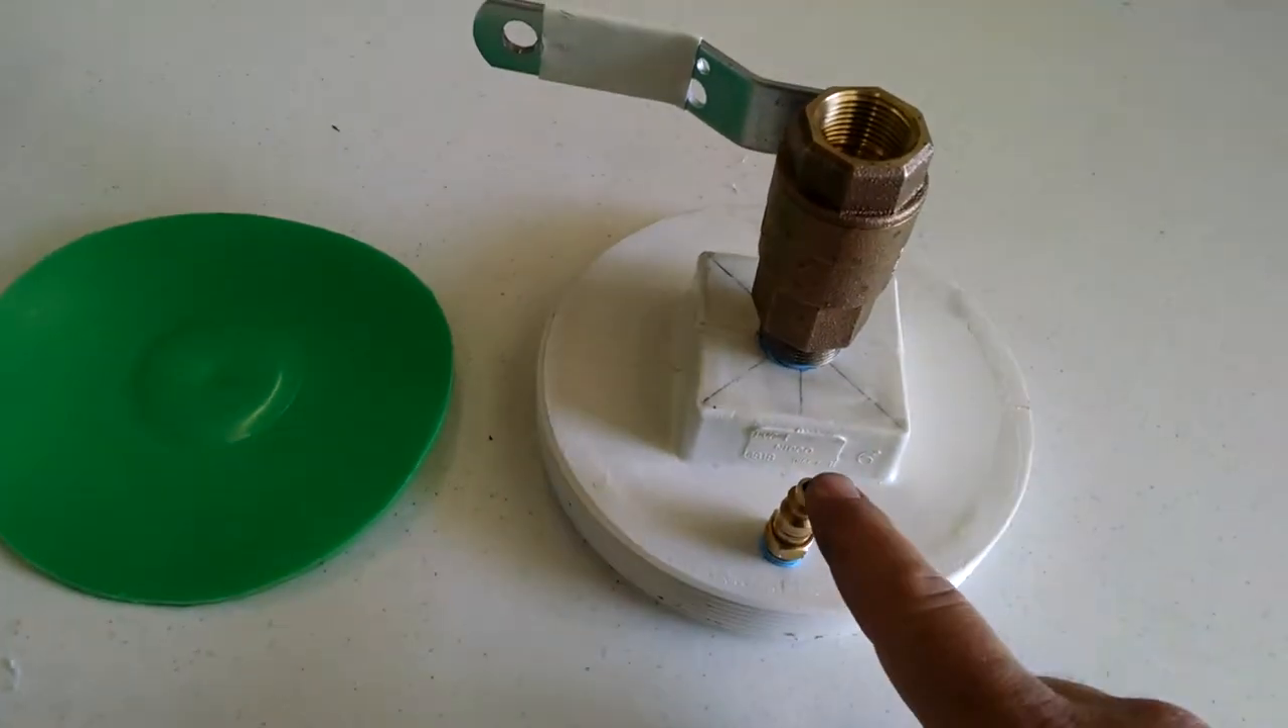So I've finished installing the air chuck and also the ball valve.